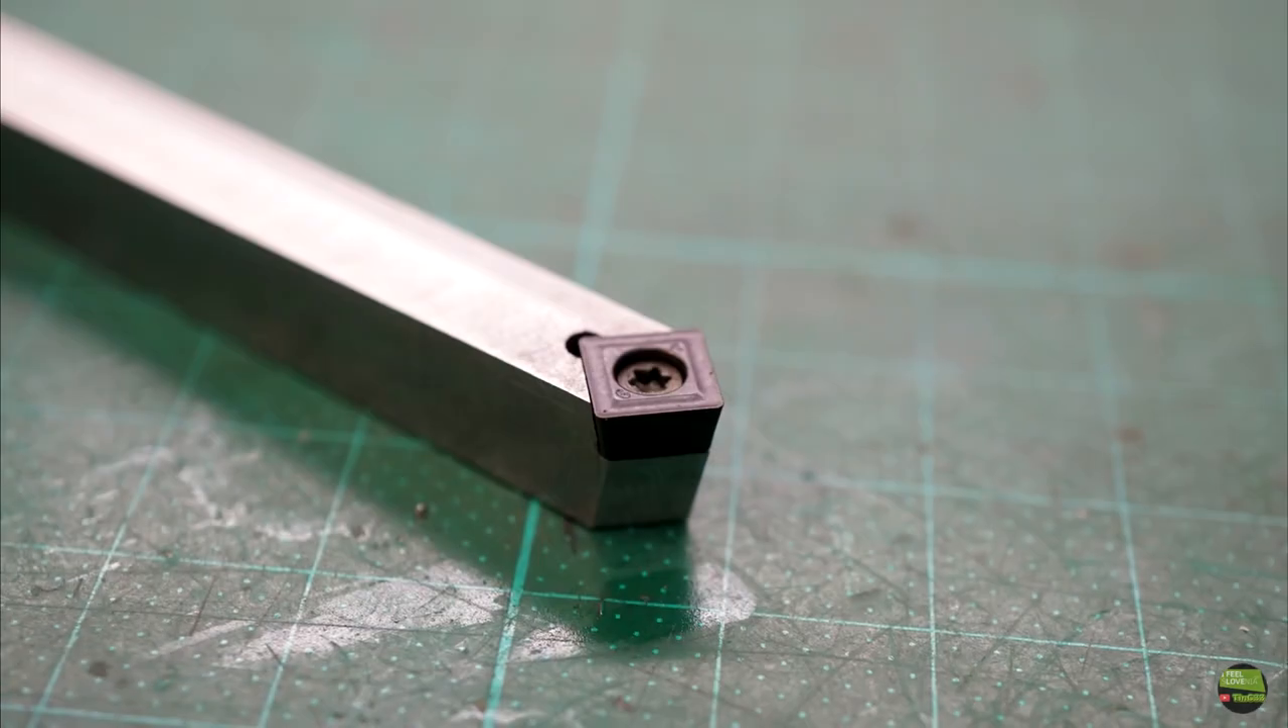Now I just screw on the insert and my new tool is ready to use.